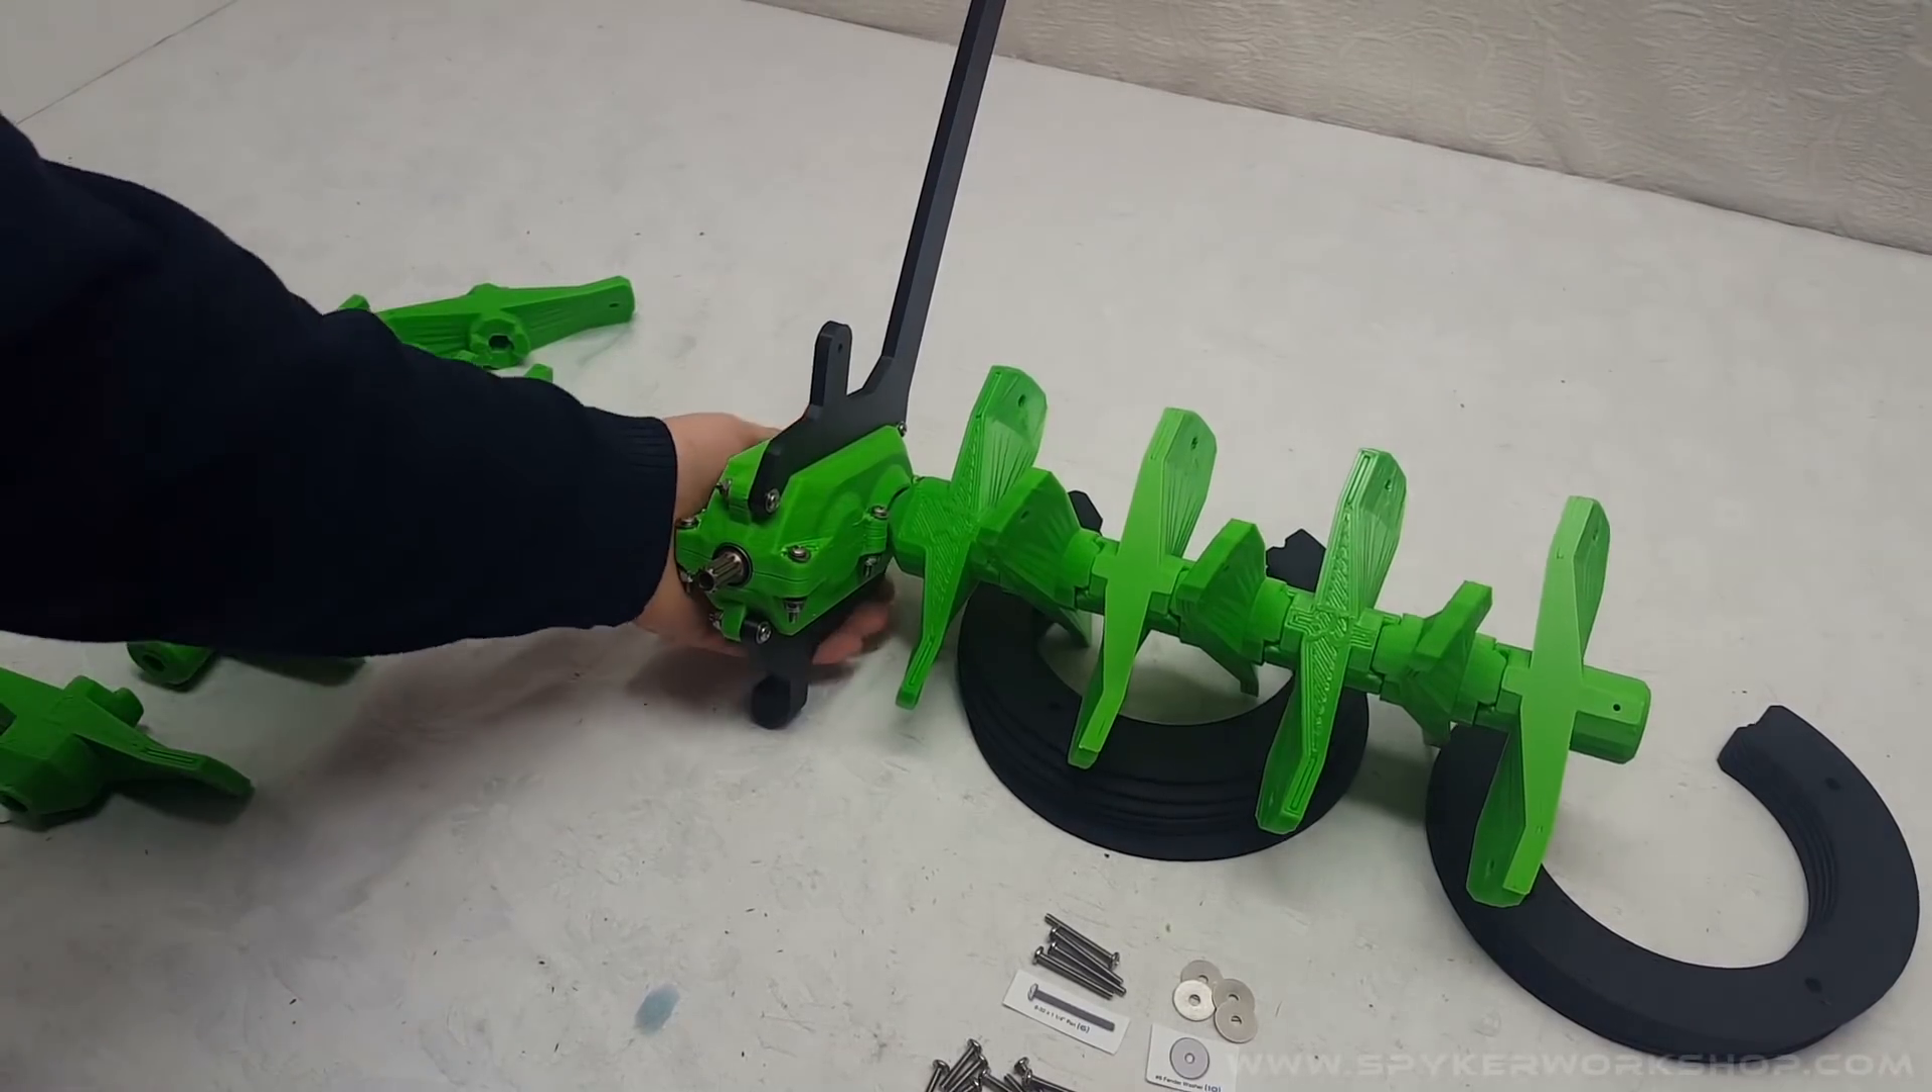So here is what the right auger should look like once you get it installed.